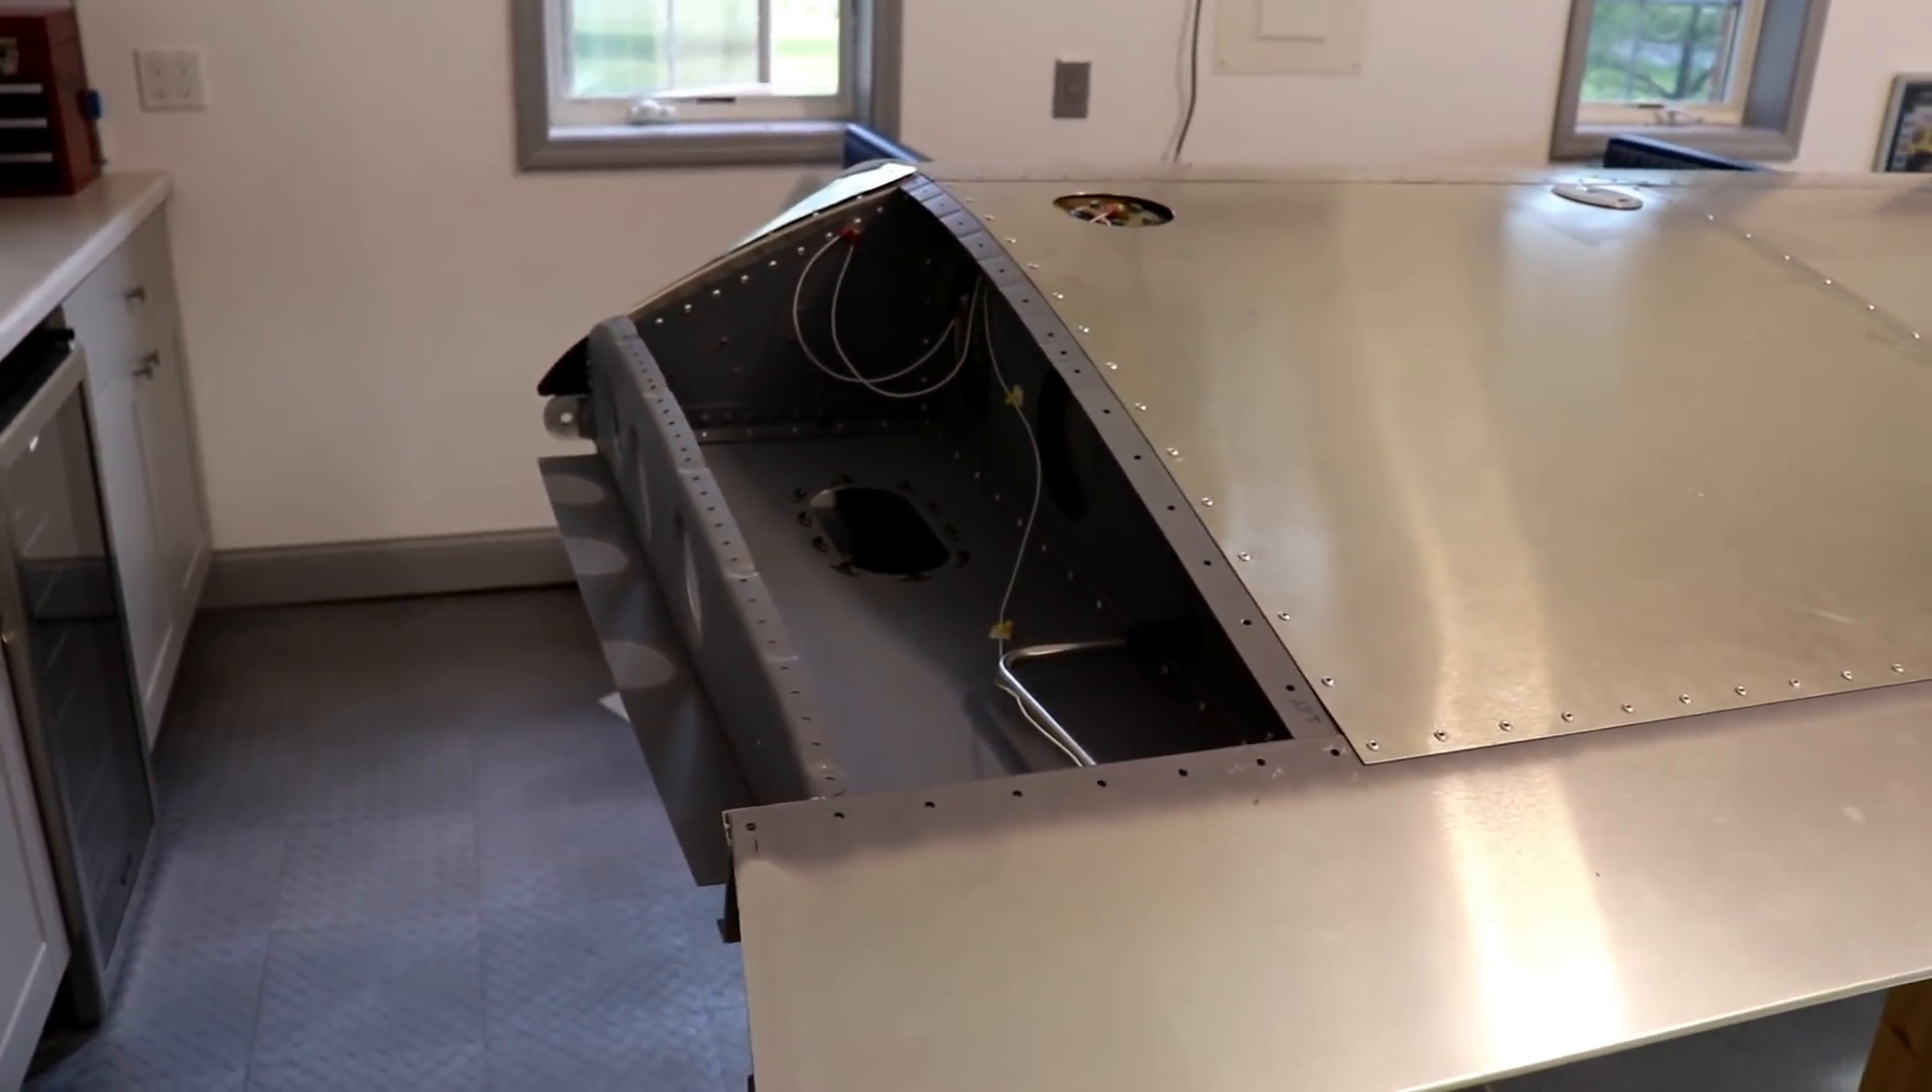This wing here is mostly done. But I have not riveted on this inboard skin yet.